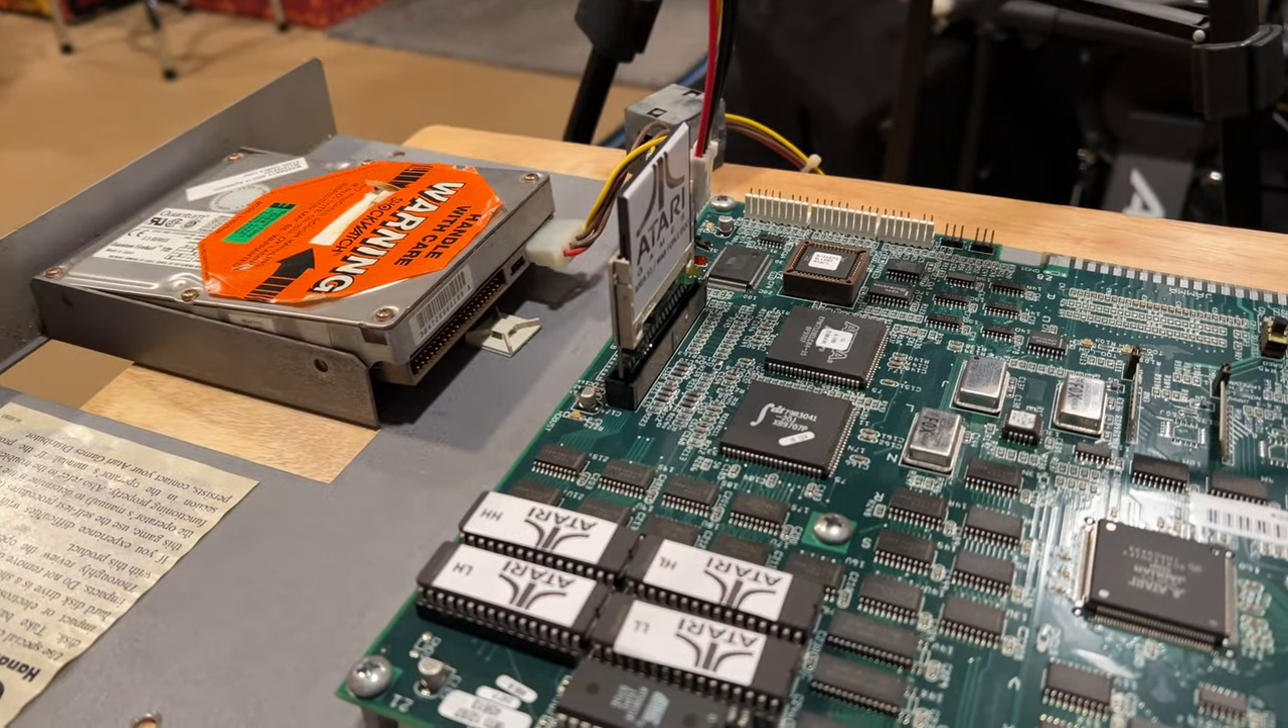I have the new flash kit installed here. I don't like that it sticks straight up.